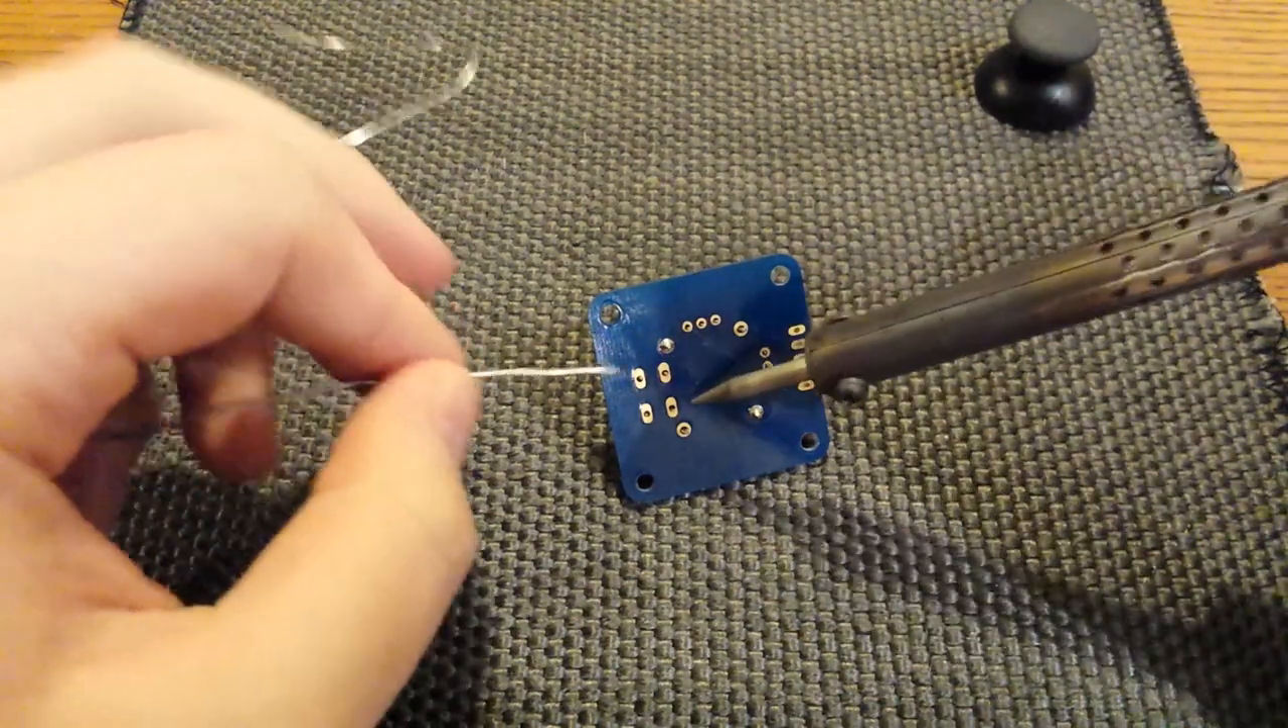Obviously we haven't got electrical points soldered here.